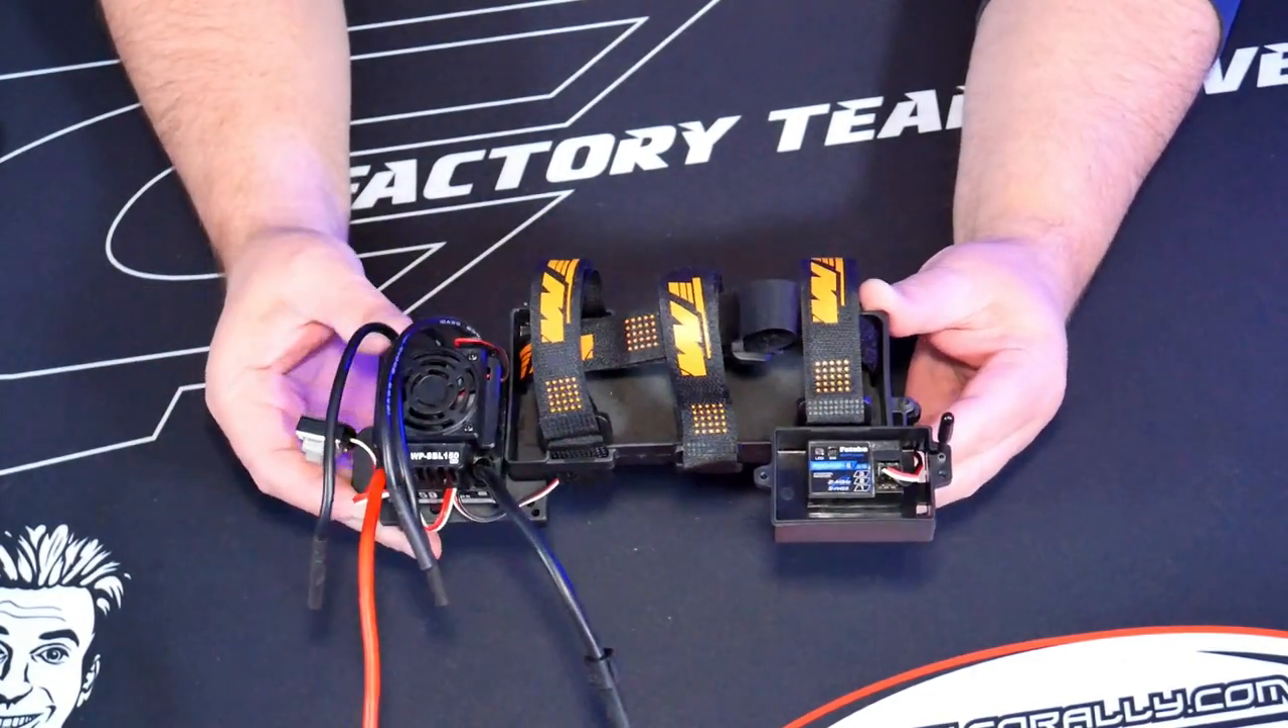So as you can see, this entire battery tray has actually come out of the car with the ESC plate and the receiver box attached.